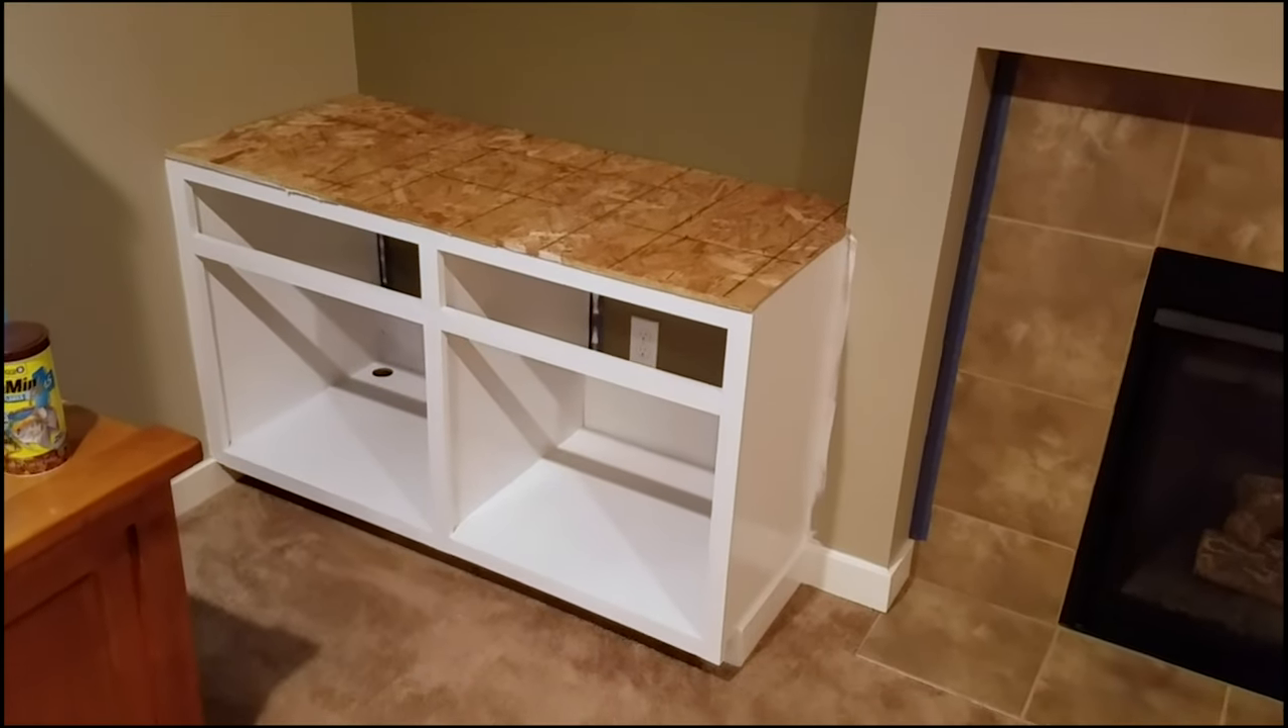That cabinet is complete painted face frame and the first sub top is on and same with the second one.